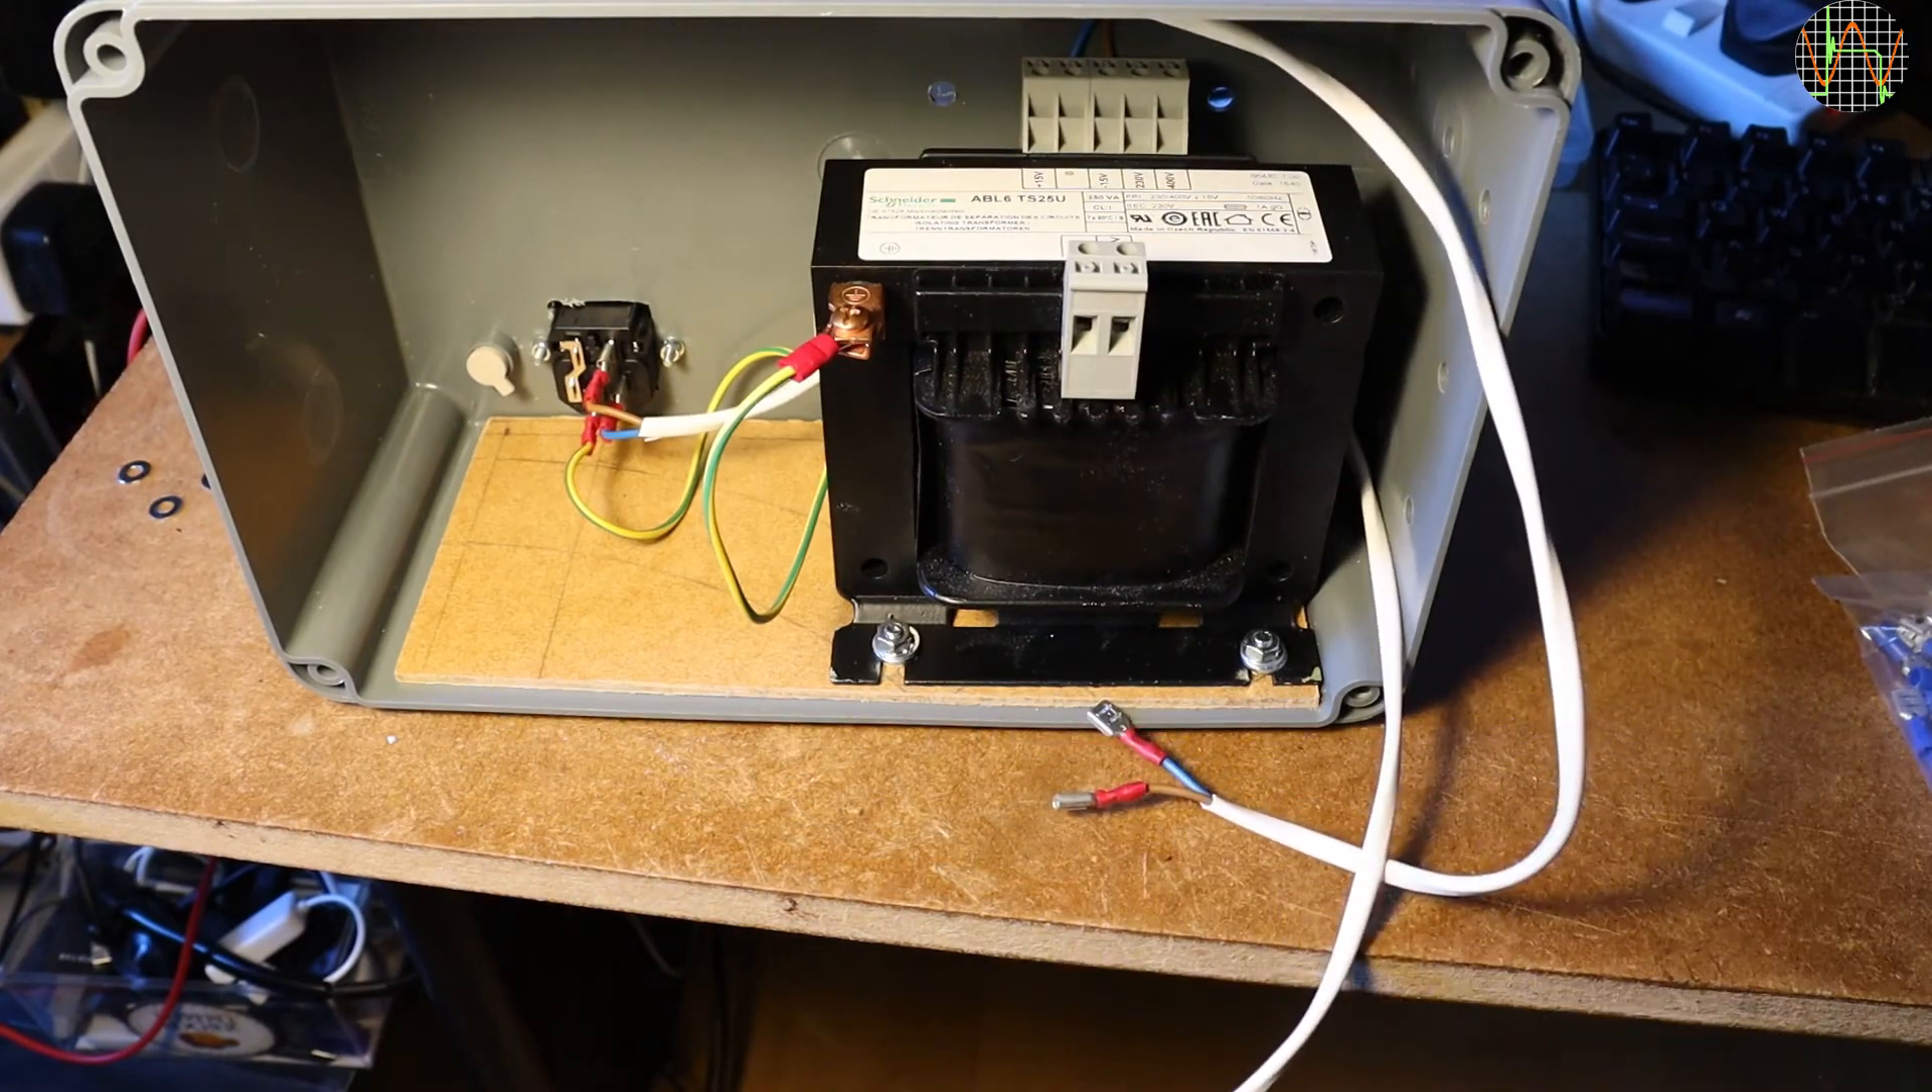The transformer is mounted and I can now move on to the front of the enclosure.